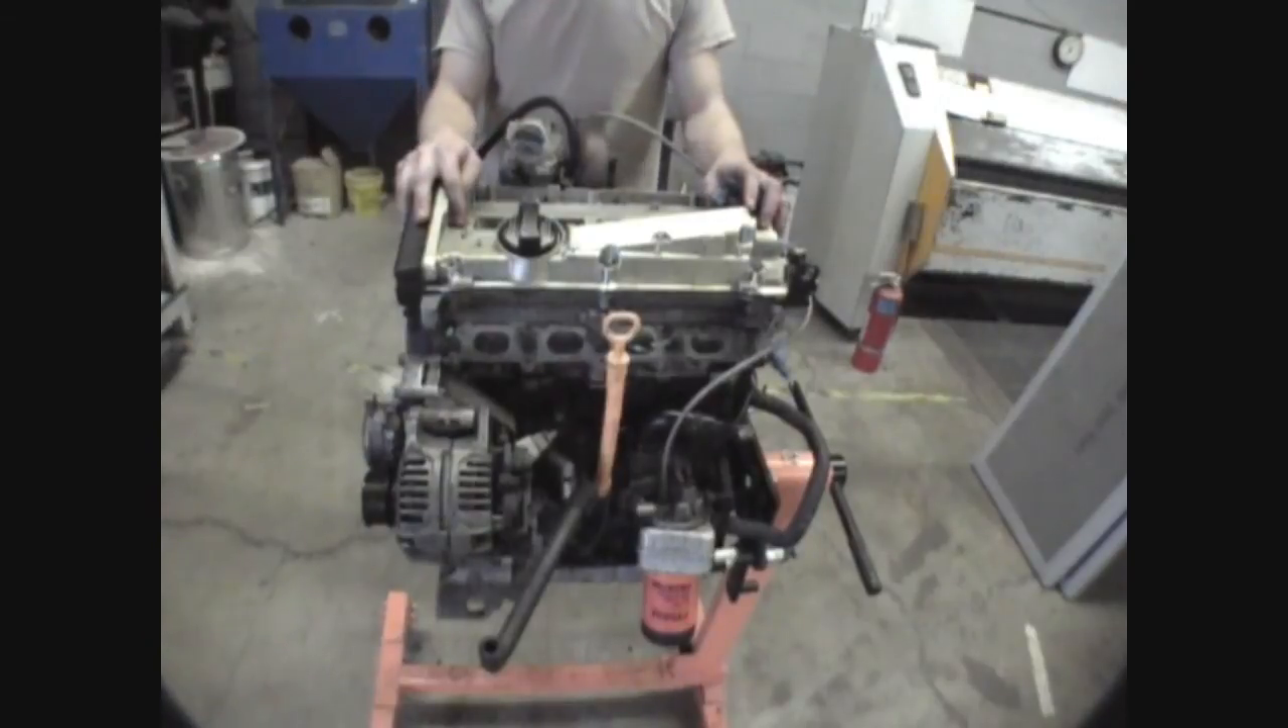Alright, motor oiled up. Got the valve cover back in place. And there you have it.